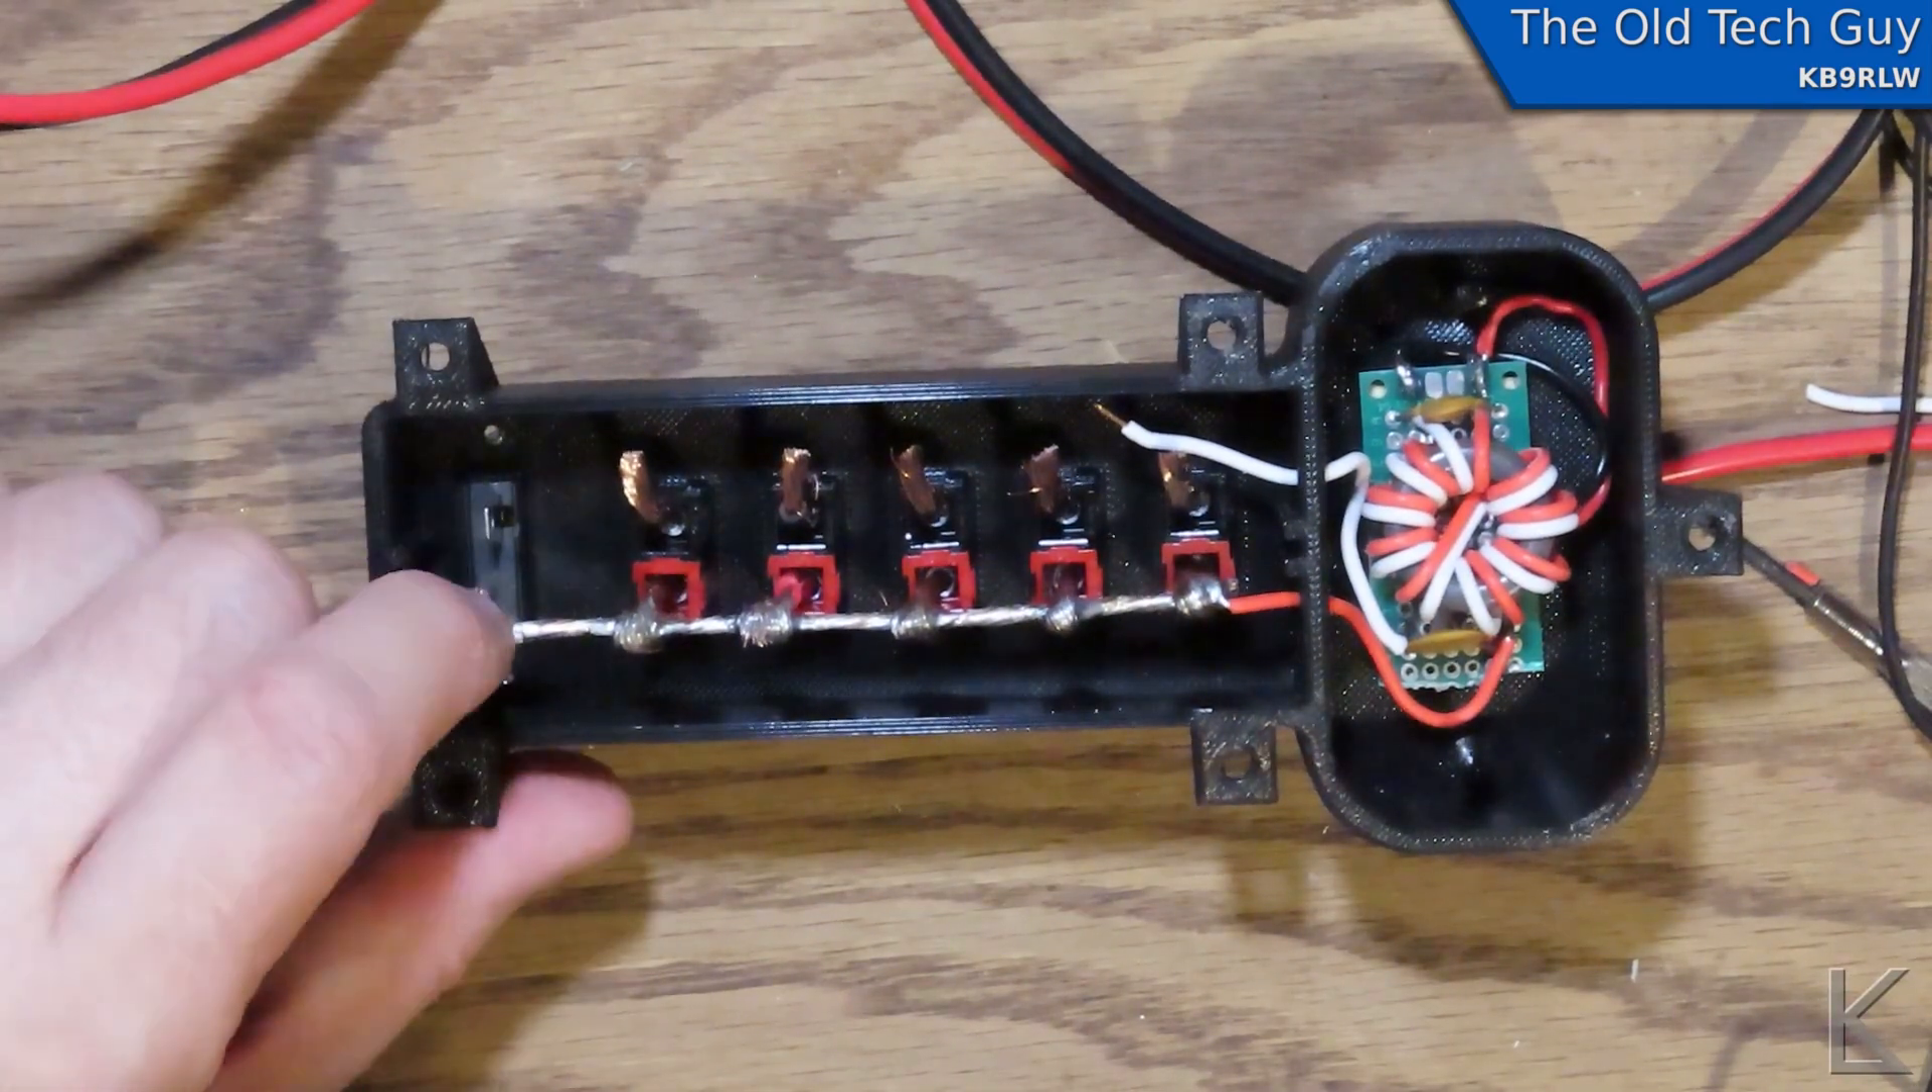The filter board tucks right in here real nice.